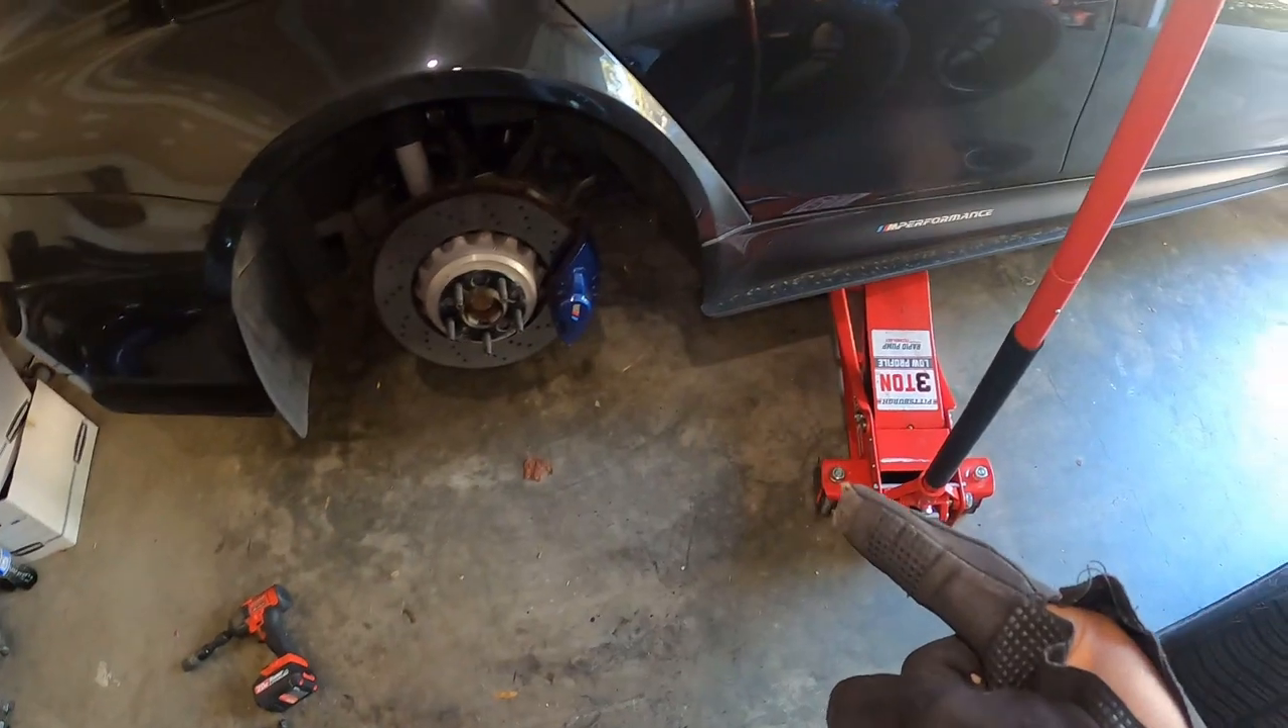This is the rear tire. As you can see, I removed that.